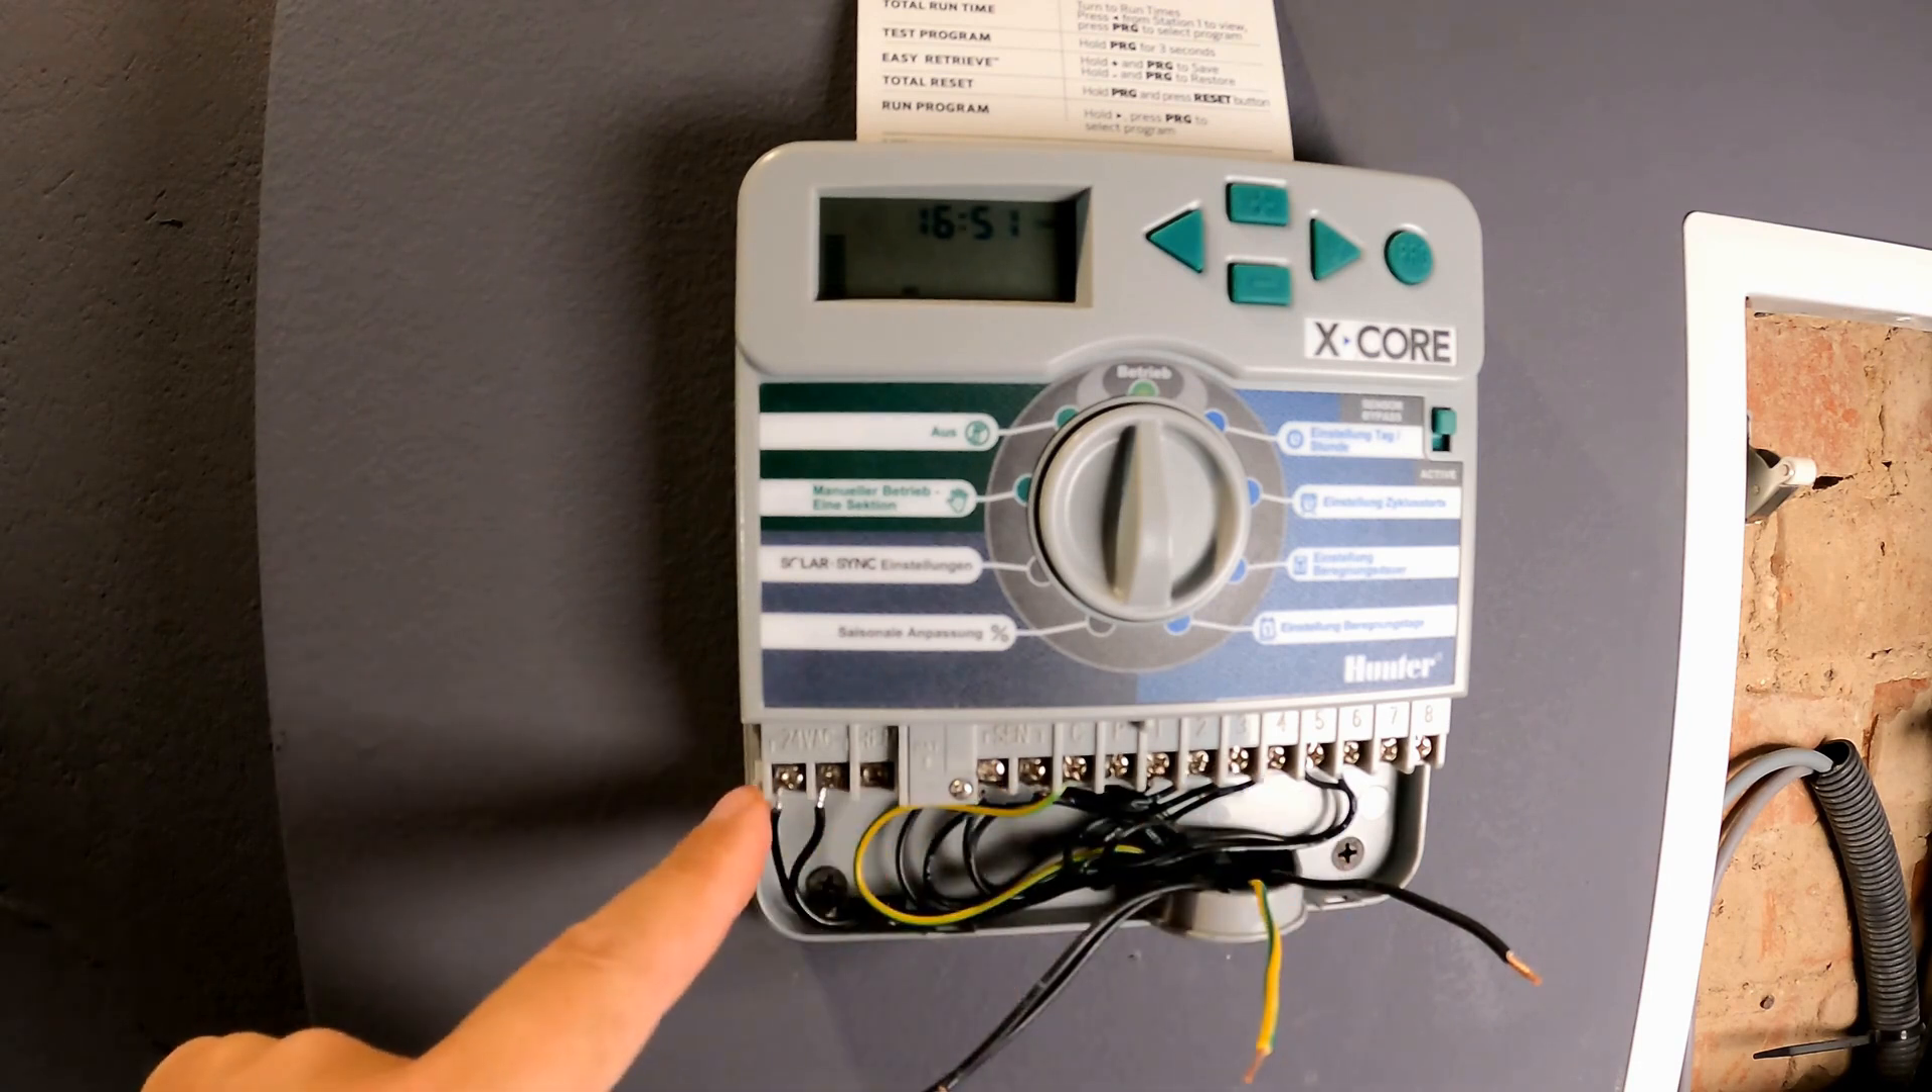My Hunter irrigation computer has already connected a variety of cables in the lower area.